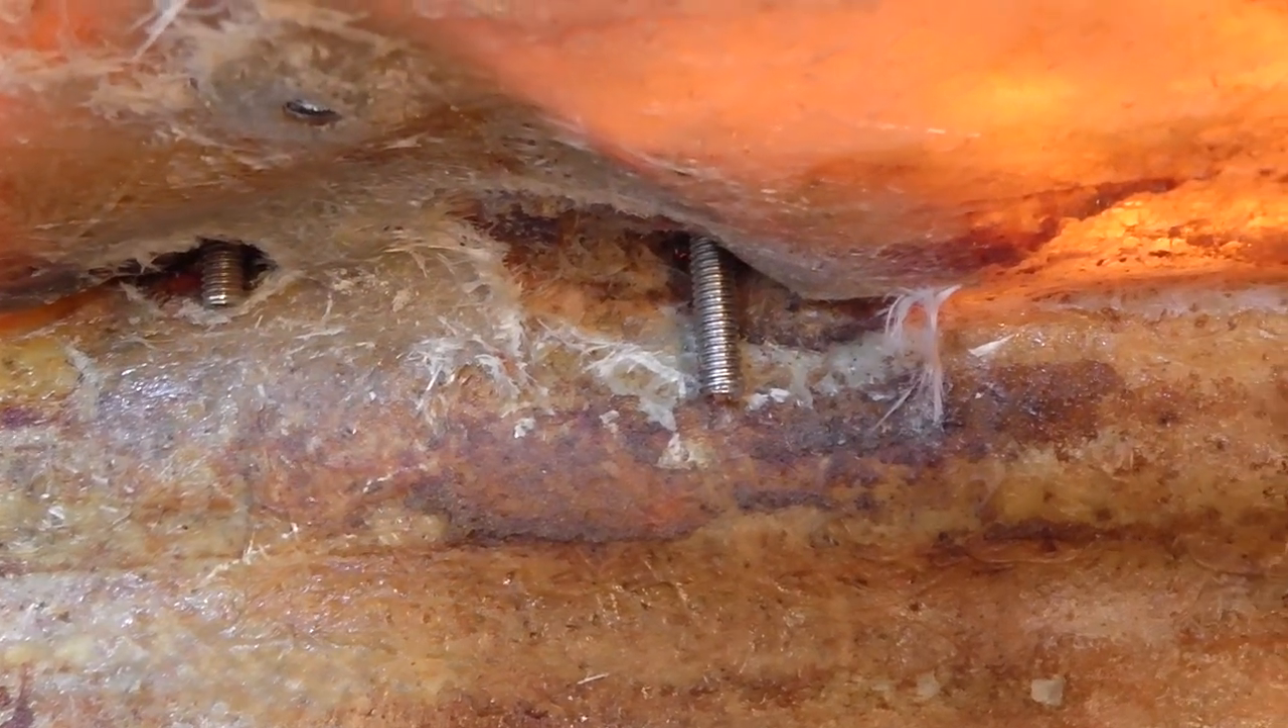So on the inside, that's one of the long bolts gone right through.